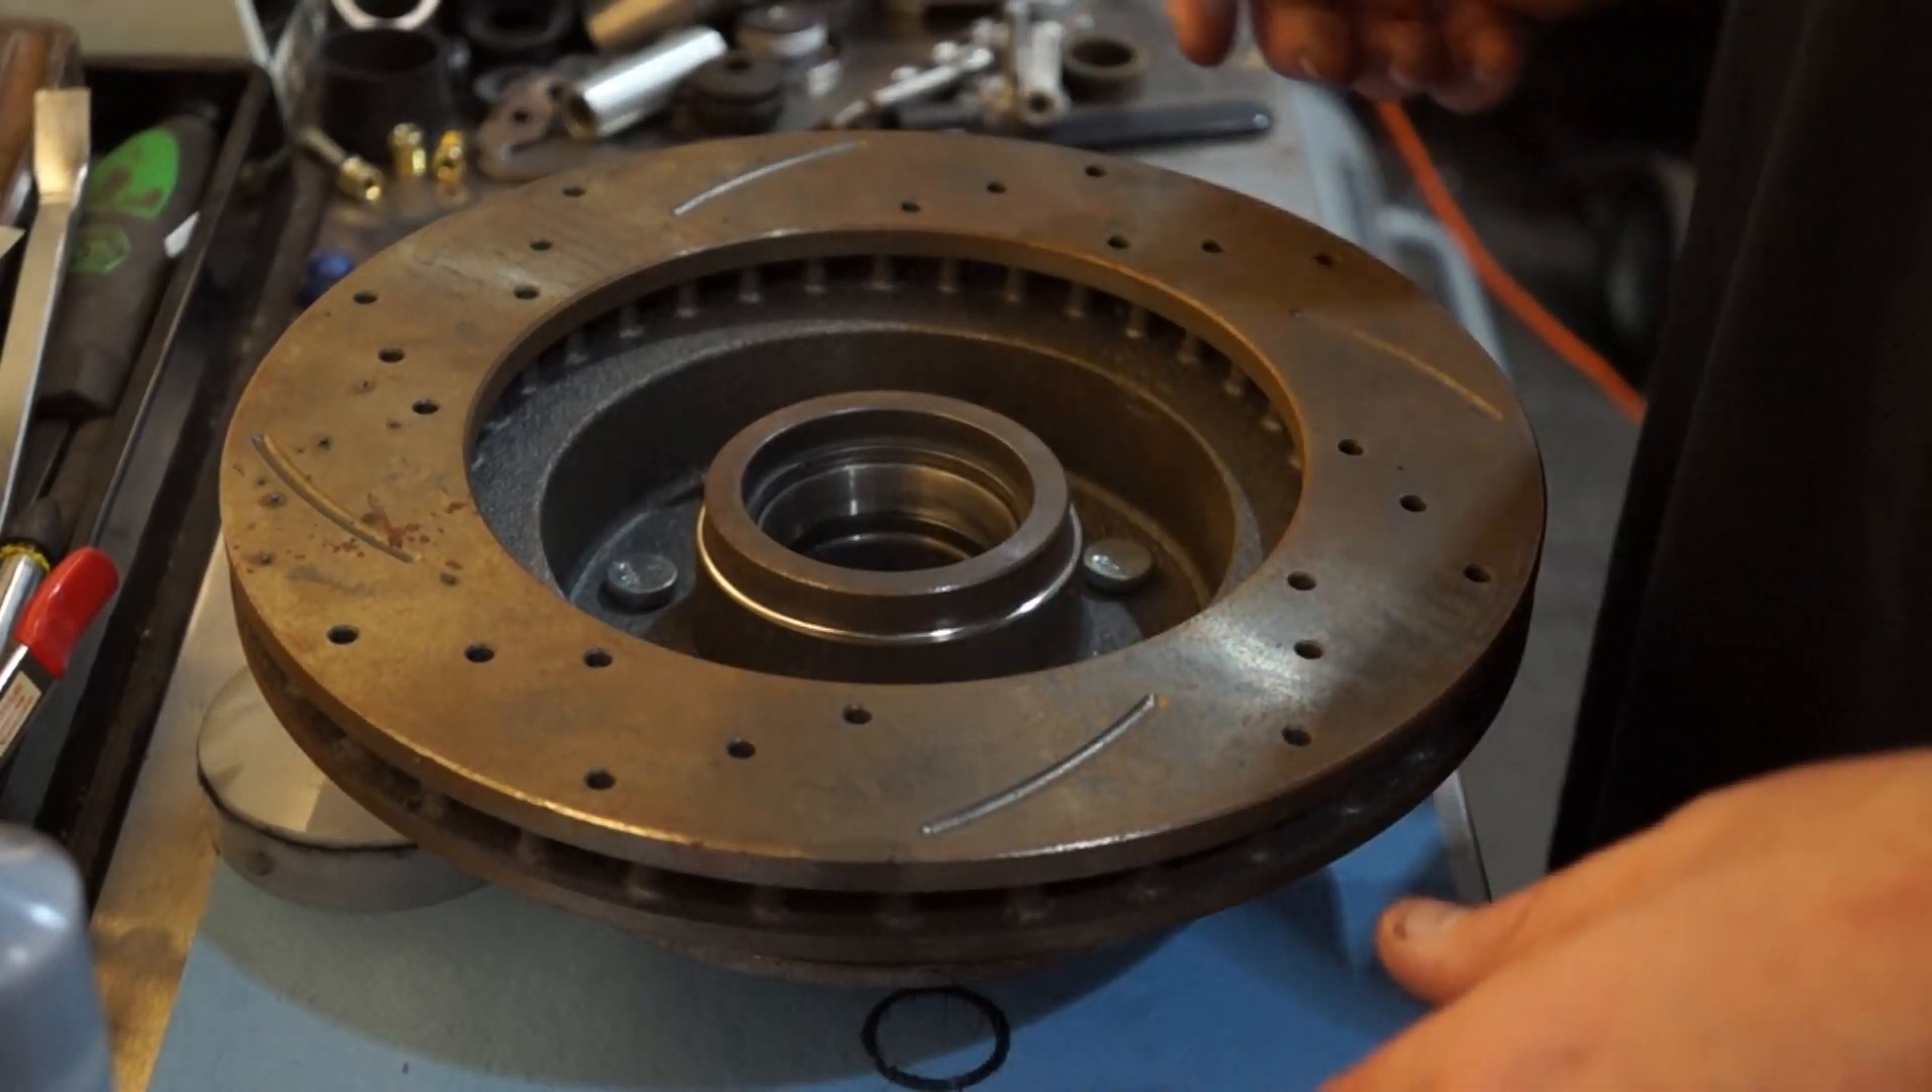All right here is our brake rotor and wheel hub all together in one.